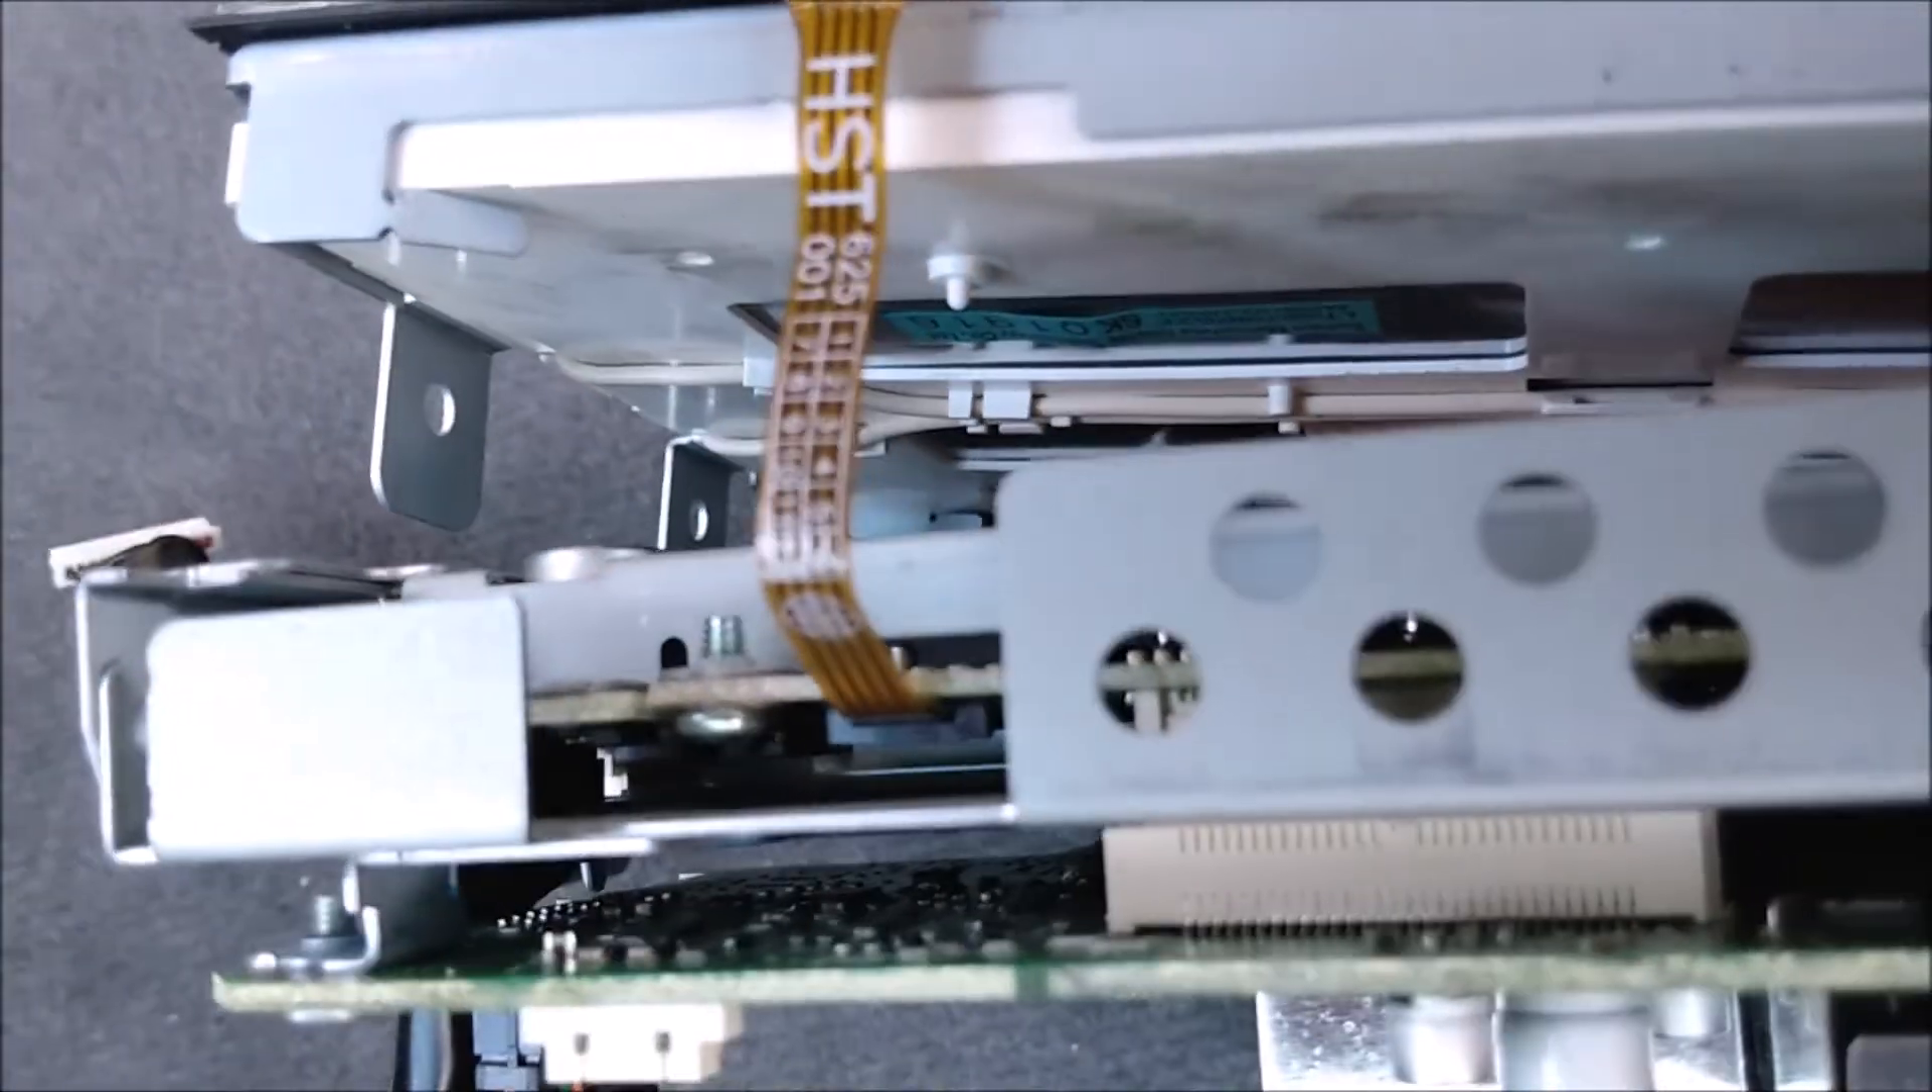At this point, the LCD screen is mechanically detached from the rest of the unit, but the electrical connections are still attached.